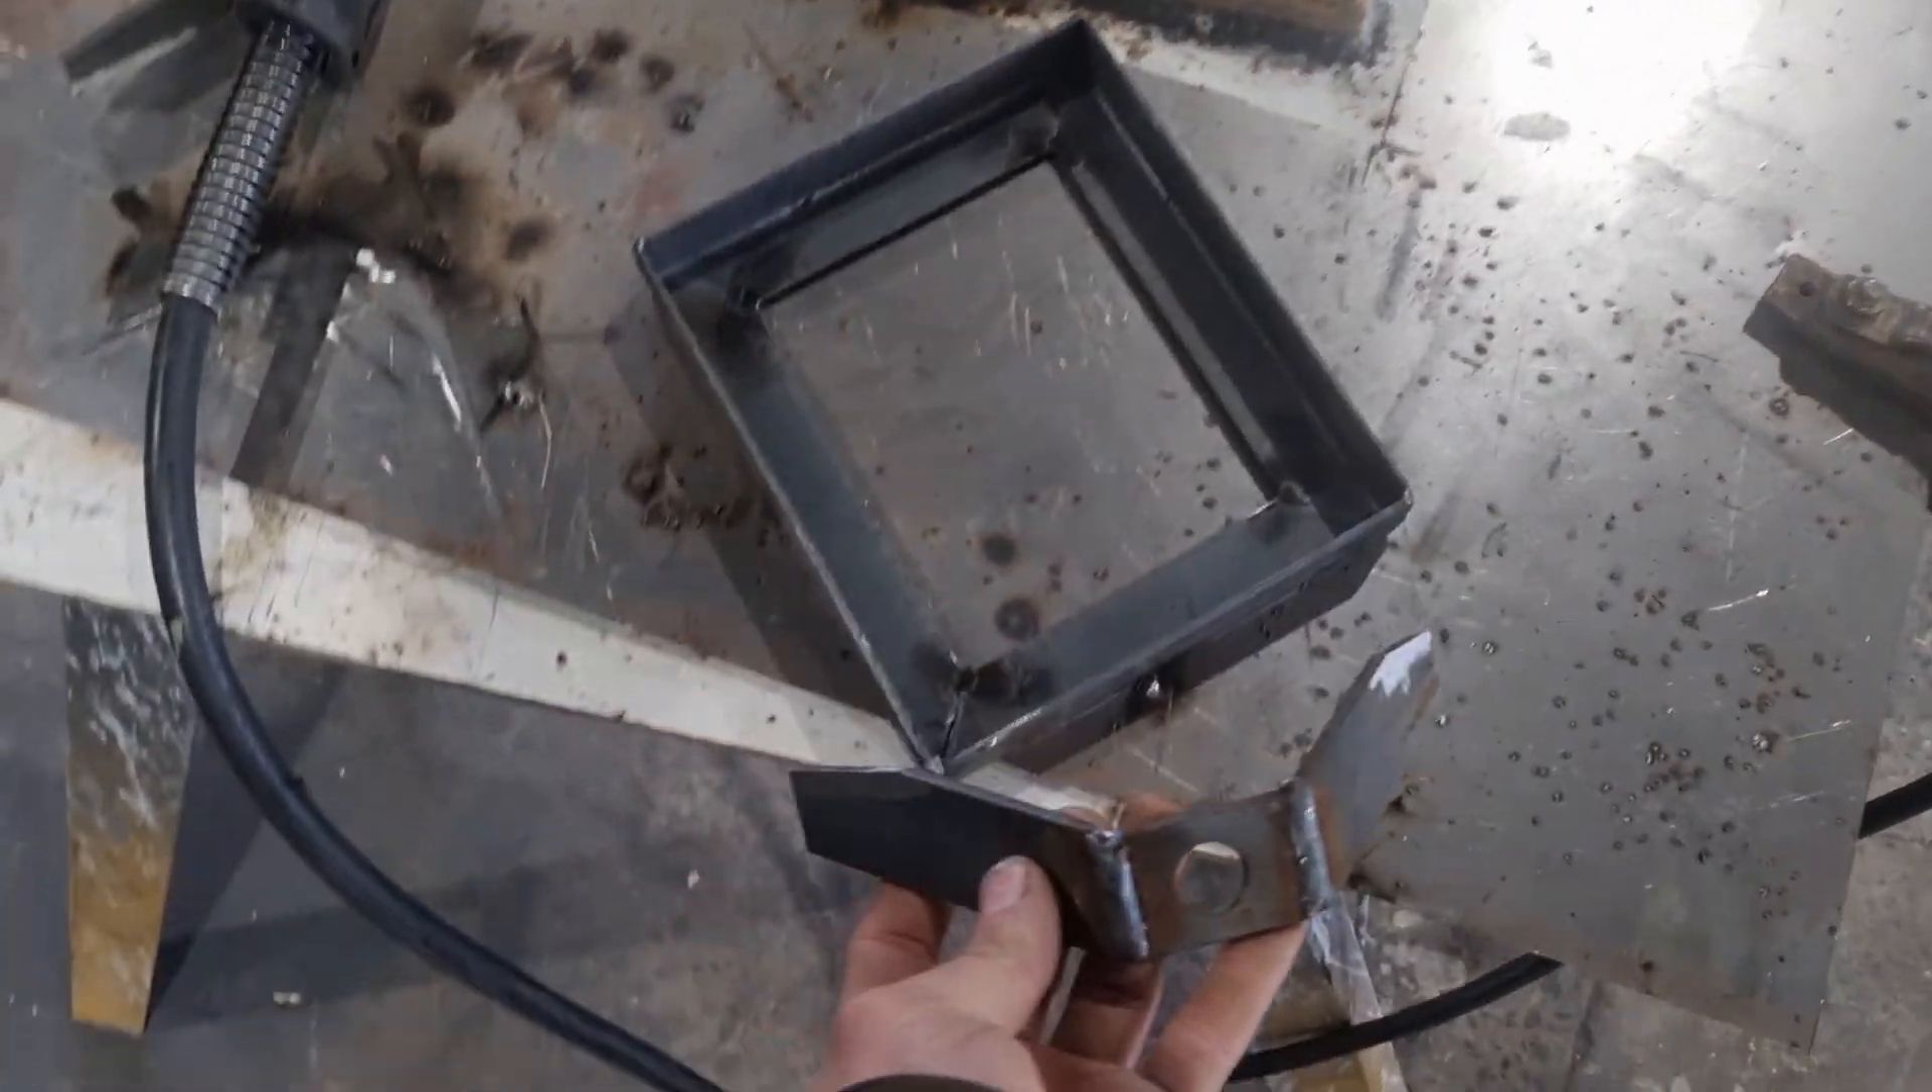I've got my square end brackets made up and the threaded rod mounting bracket so now I've just got to weld this to this.